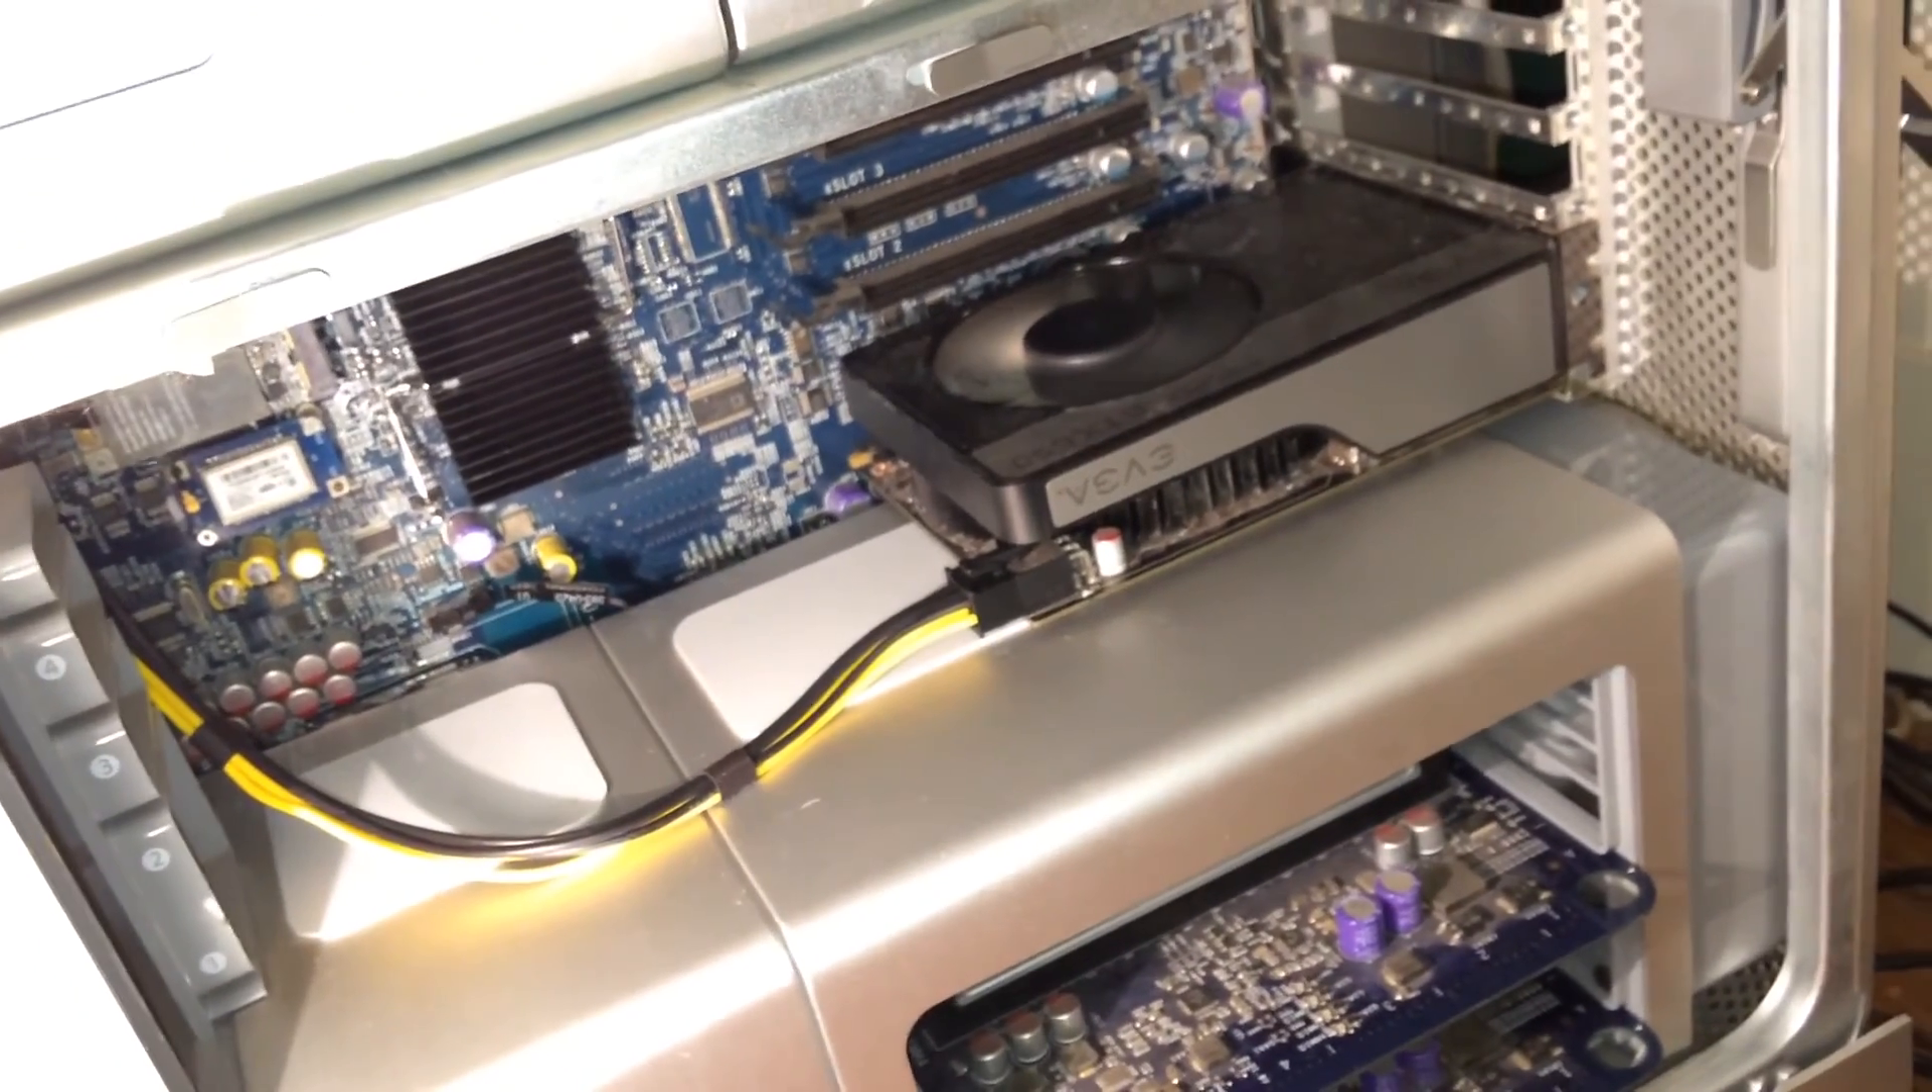All right. So, as you can see, I have installed my Nvidia GeForce GTX 650 graphics card to the machine.